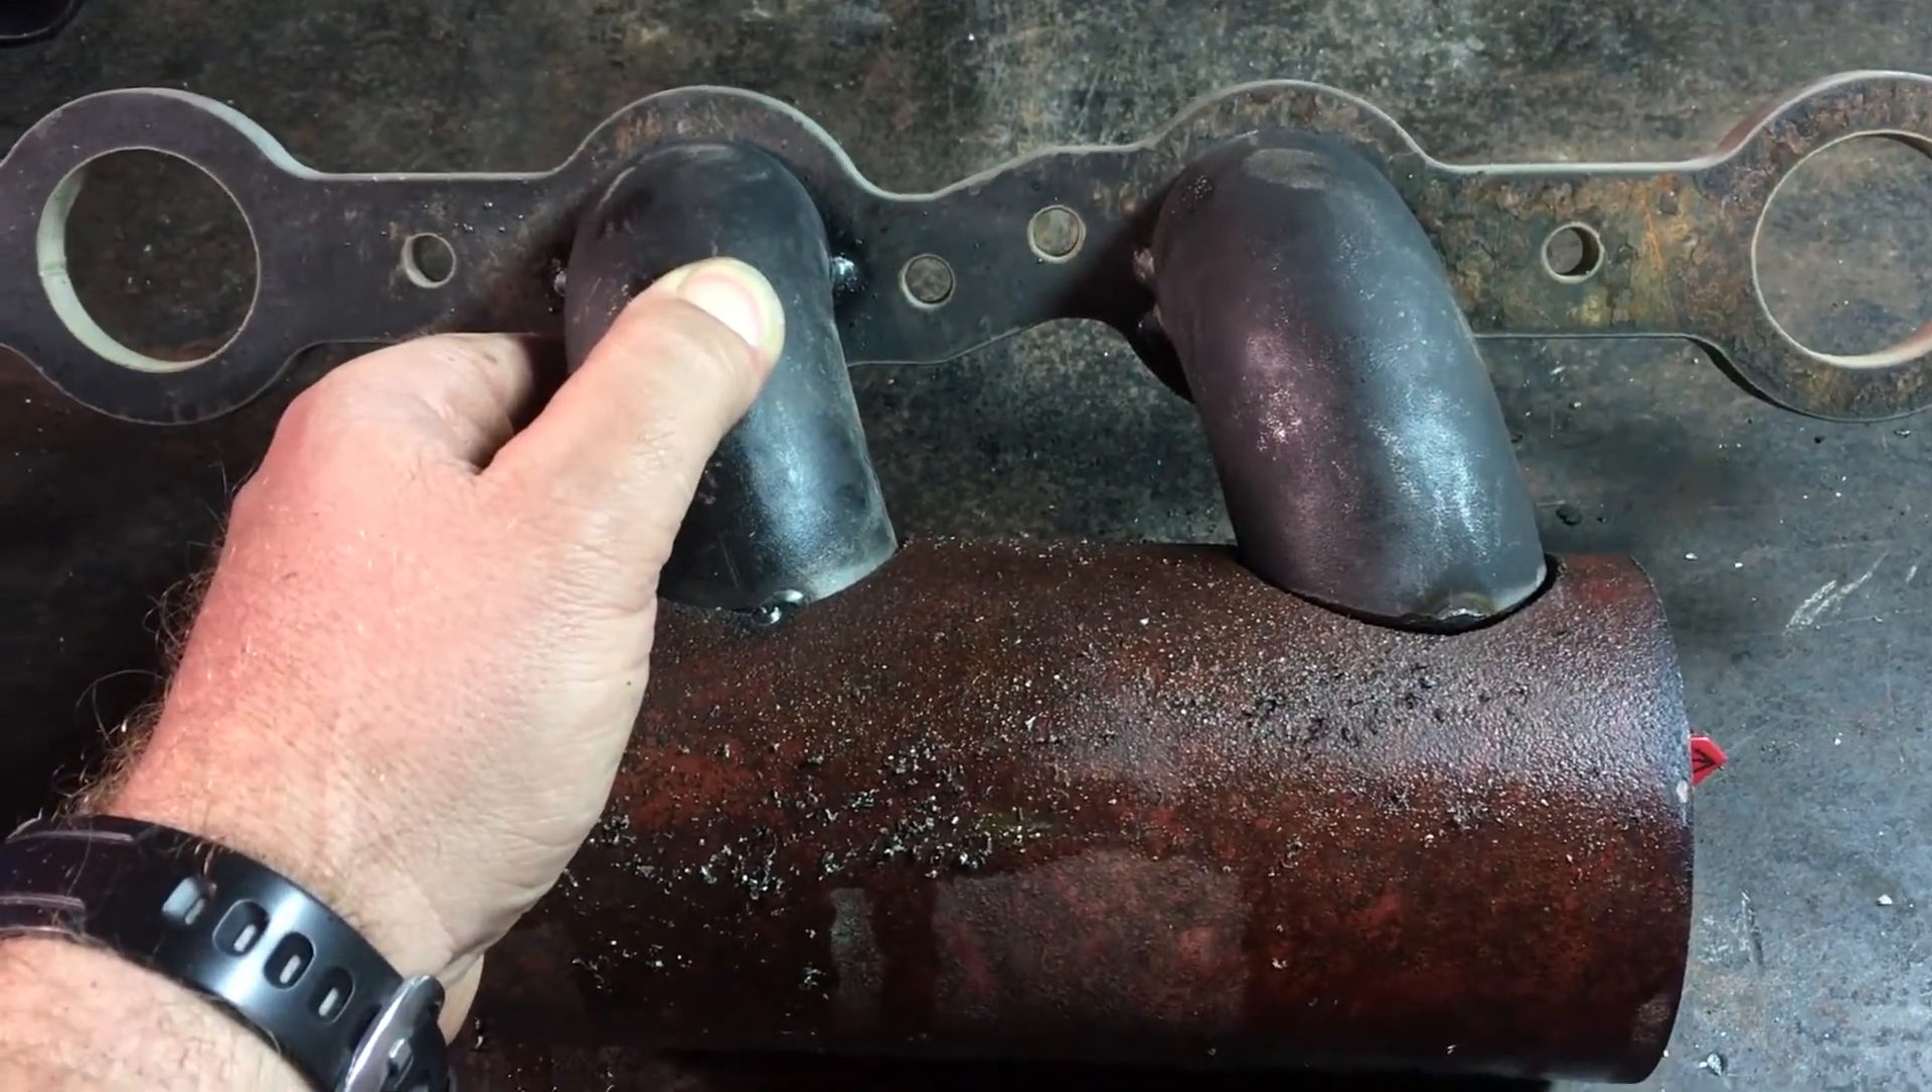Okay so yeah you can see I got those holes cut in the main pipe and they line up pretty darn good to where those weld elbows are.